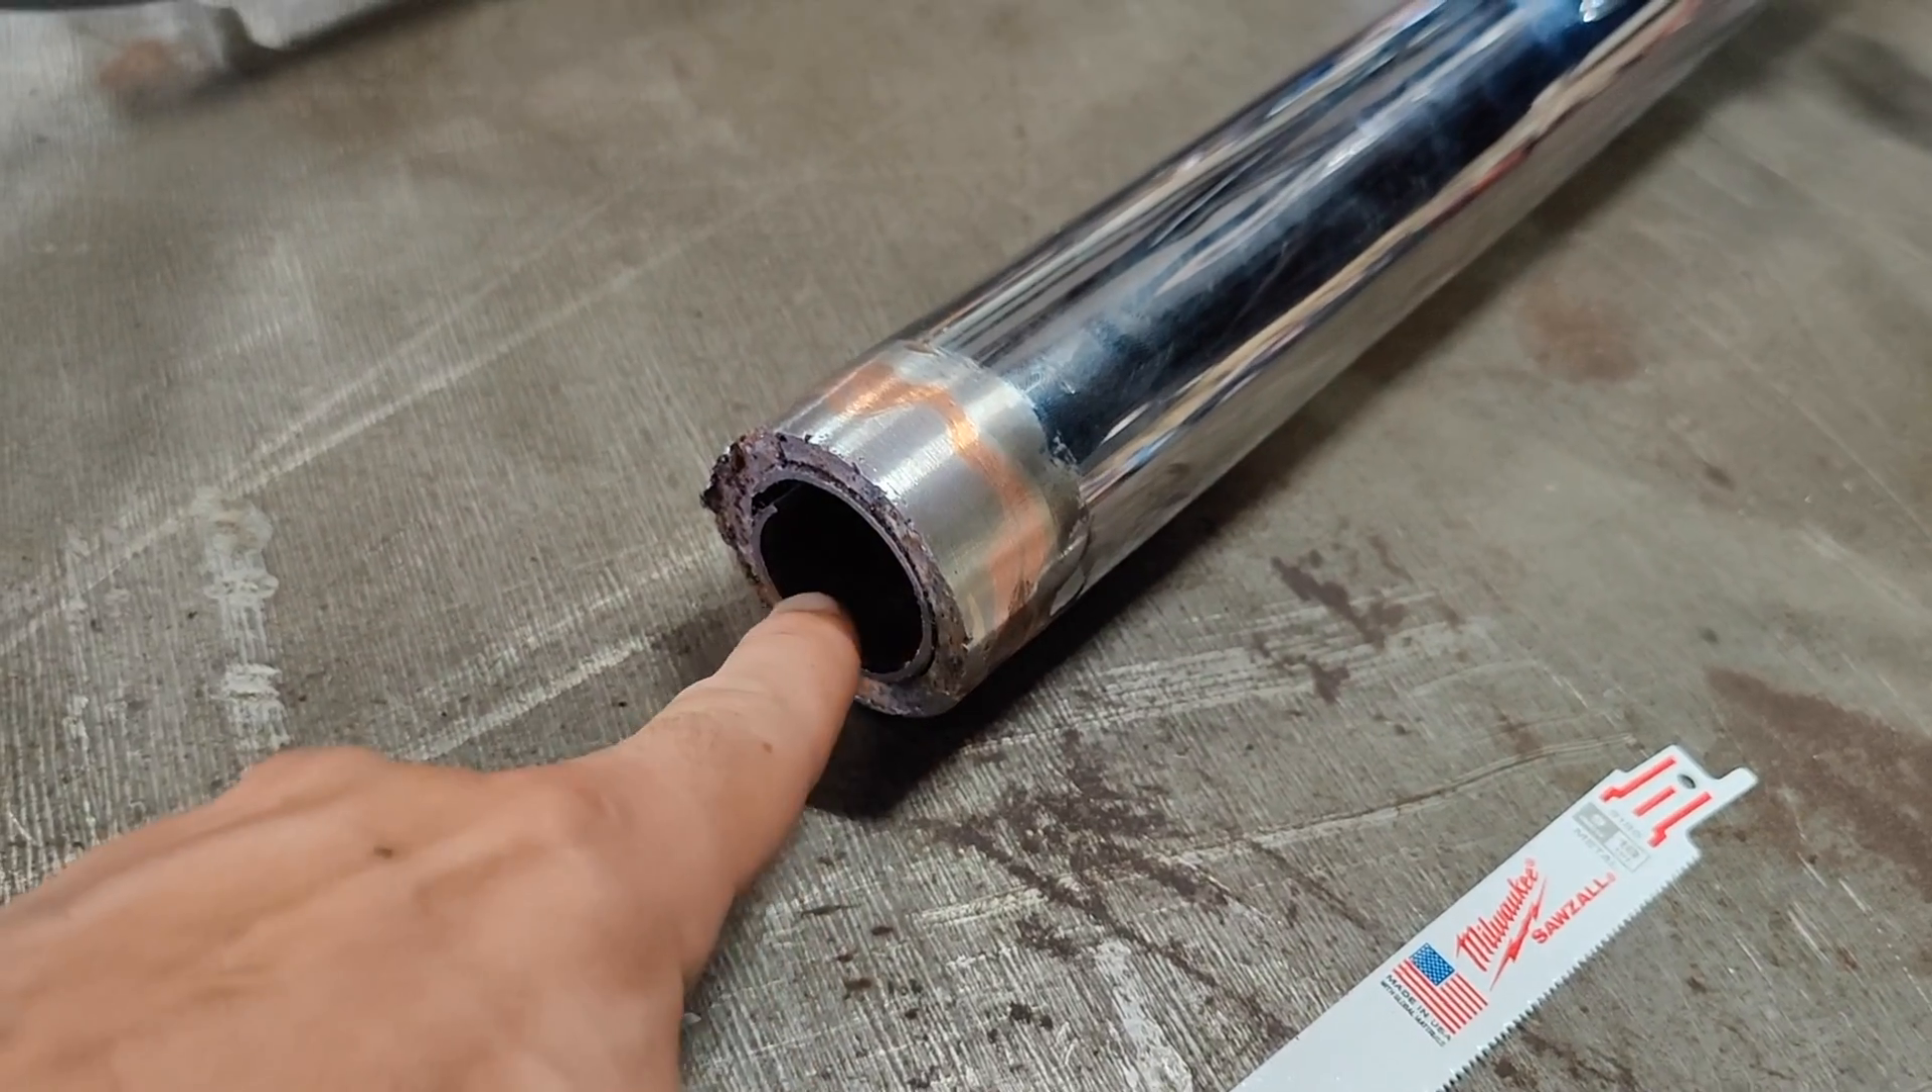So now I'm up to the point where I've cut this axle in half. I need to get the old sleeve out.